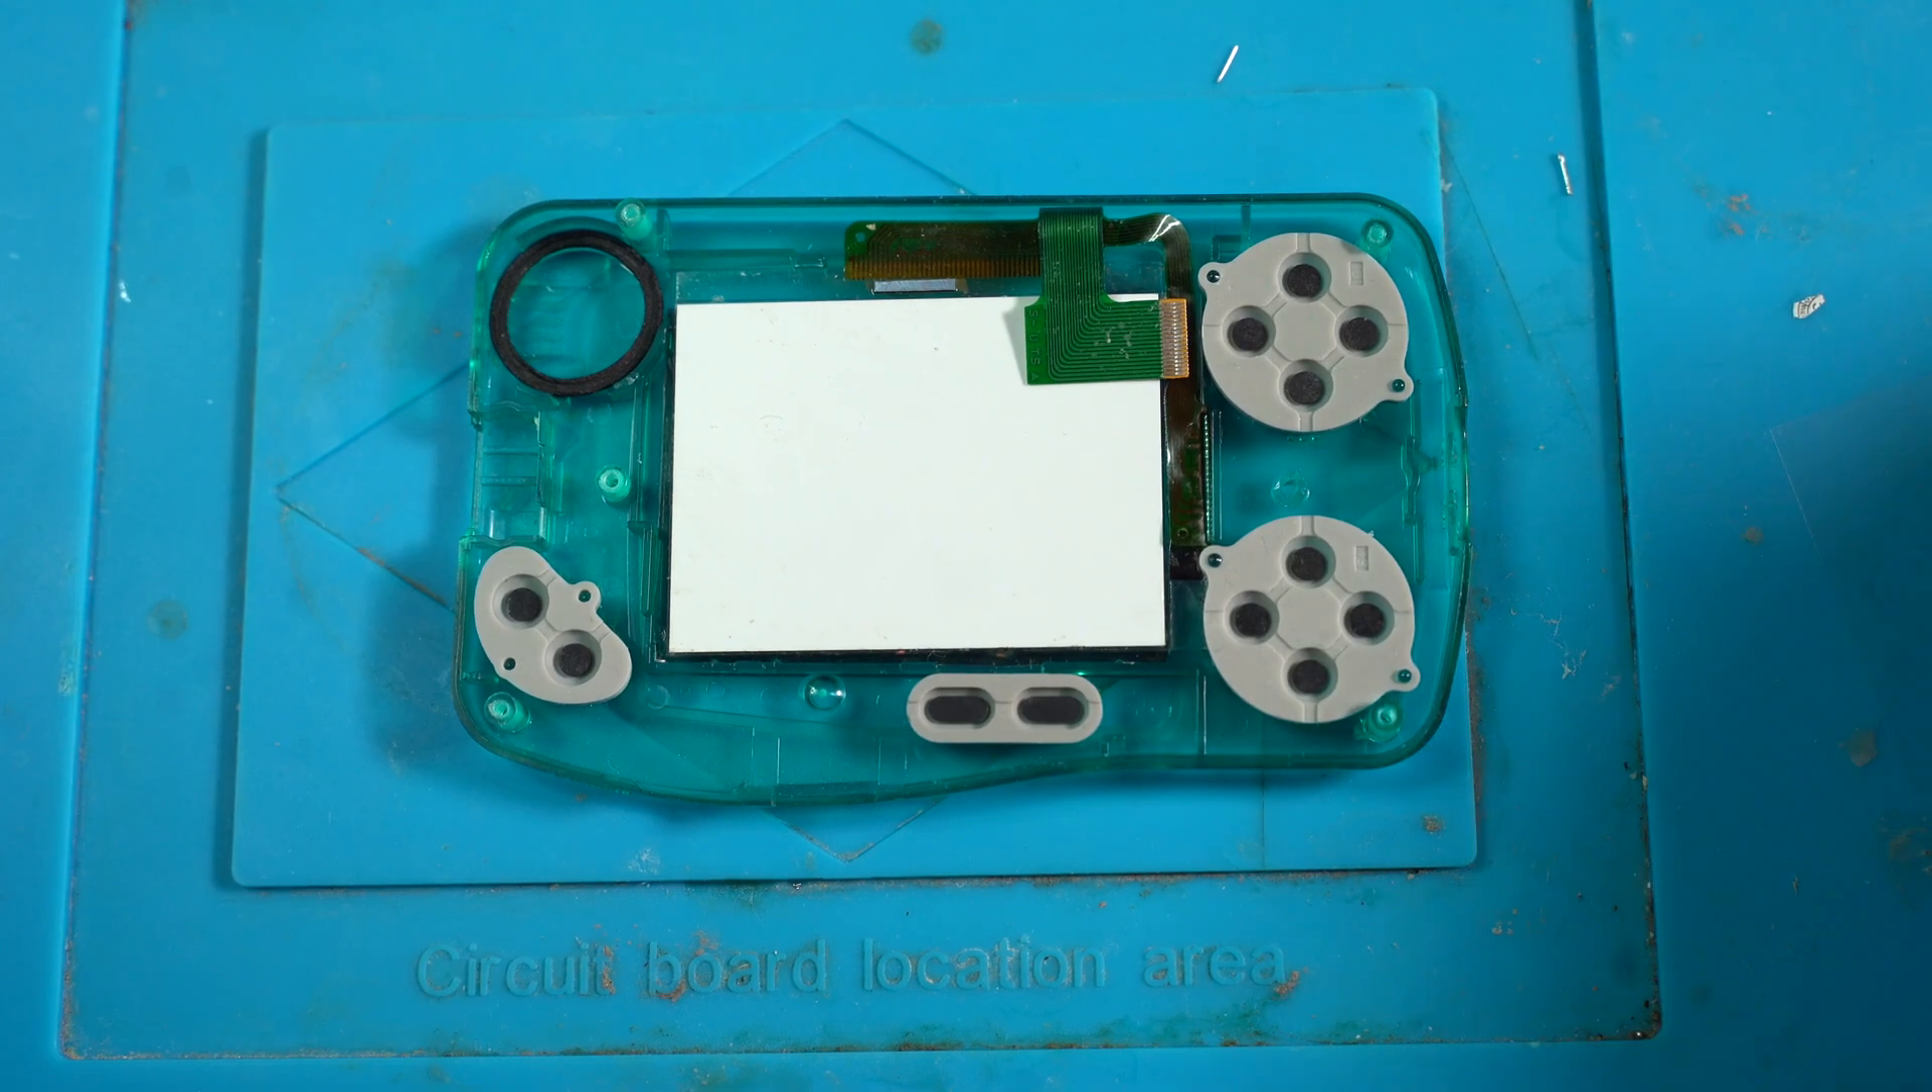So I put the screen, the buttons, the rubber membranes, all back in their original position.